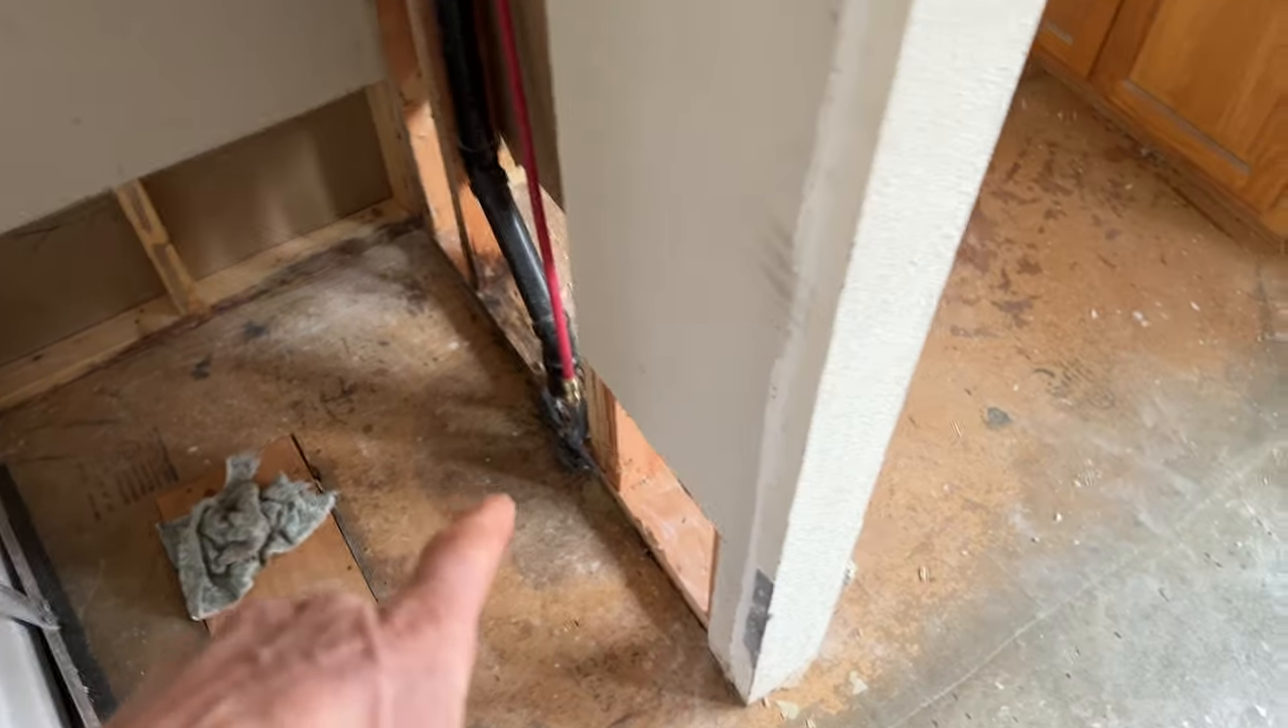Still need to install my green board on these open locations.